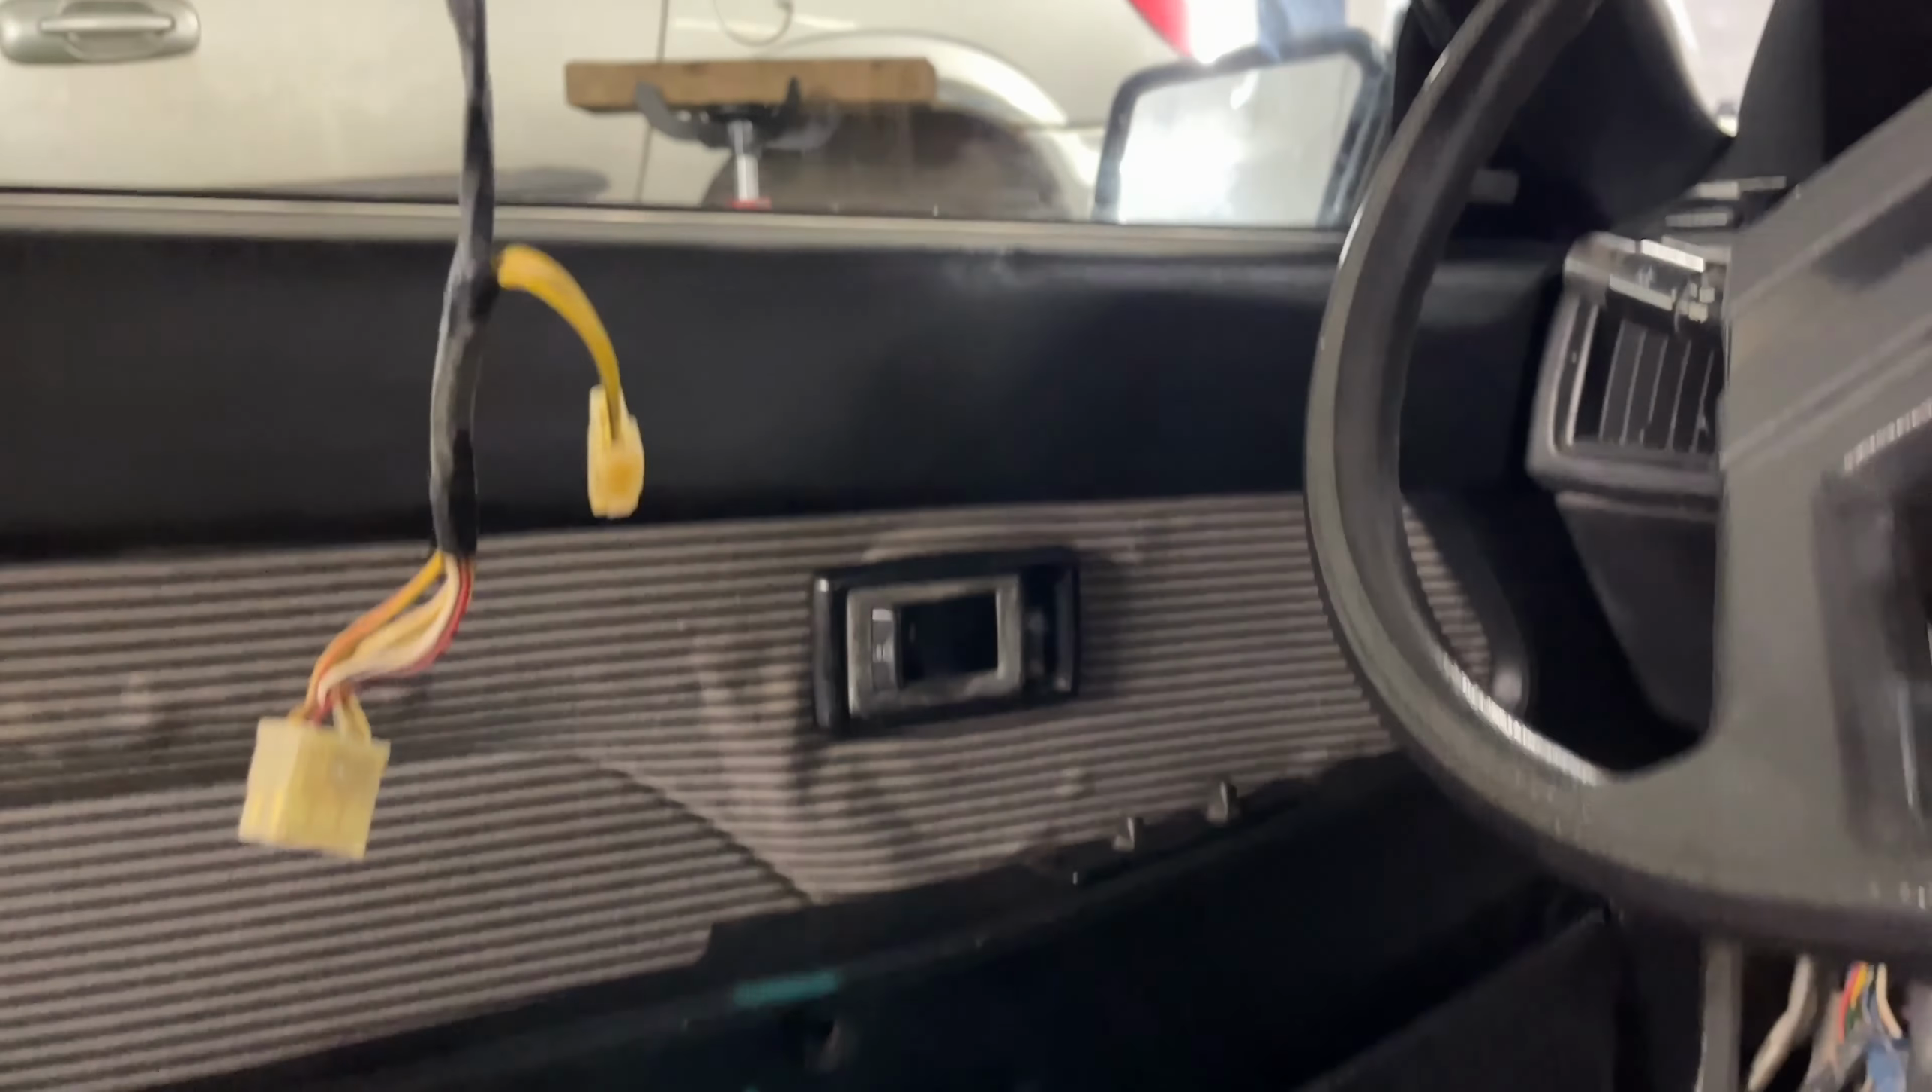I tak jak widzicie udało nam się też zamontować boczki drzwi.